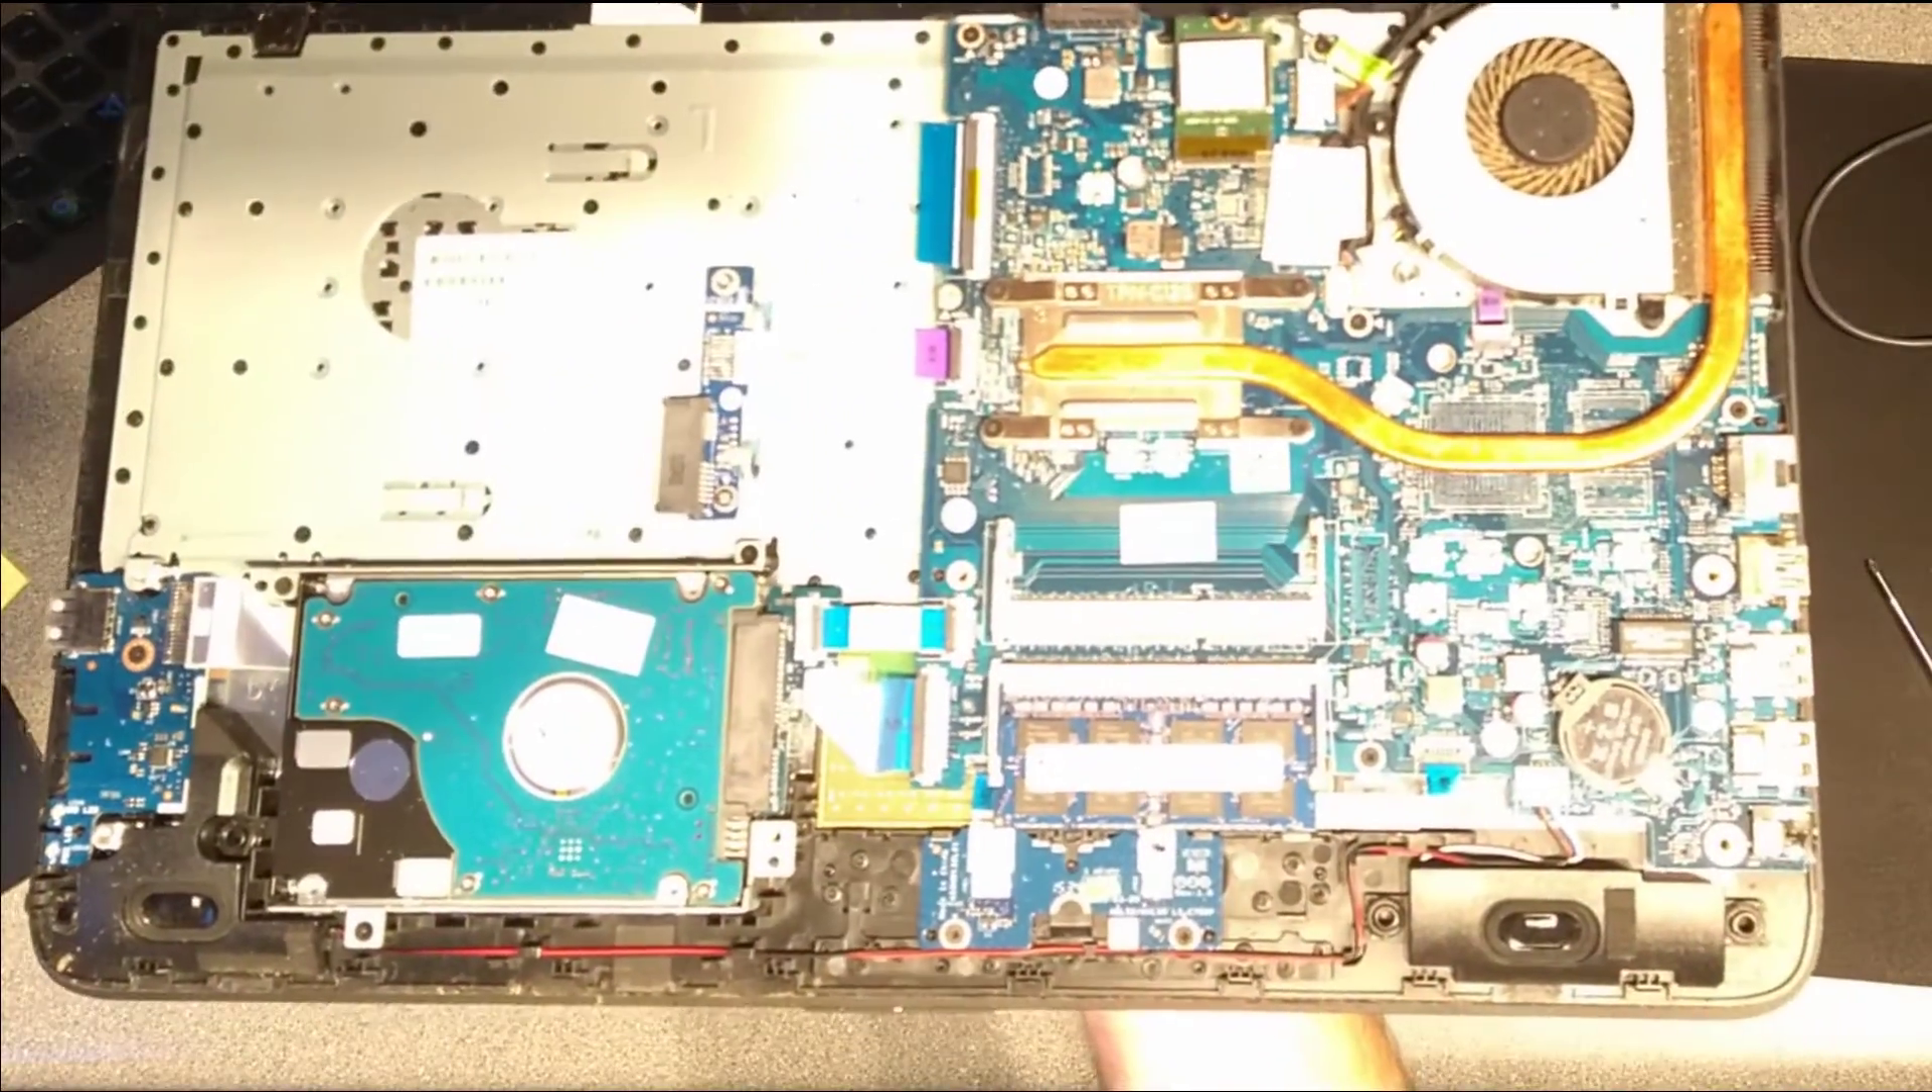And that is the underside of the laptop removed.